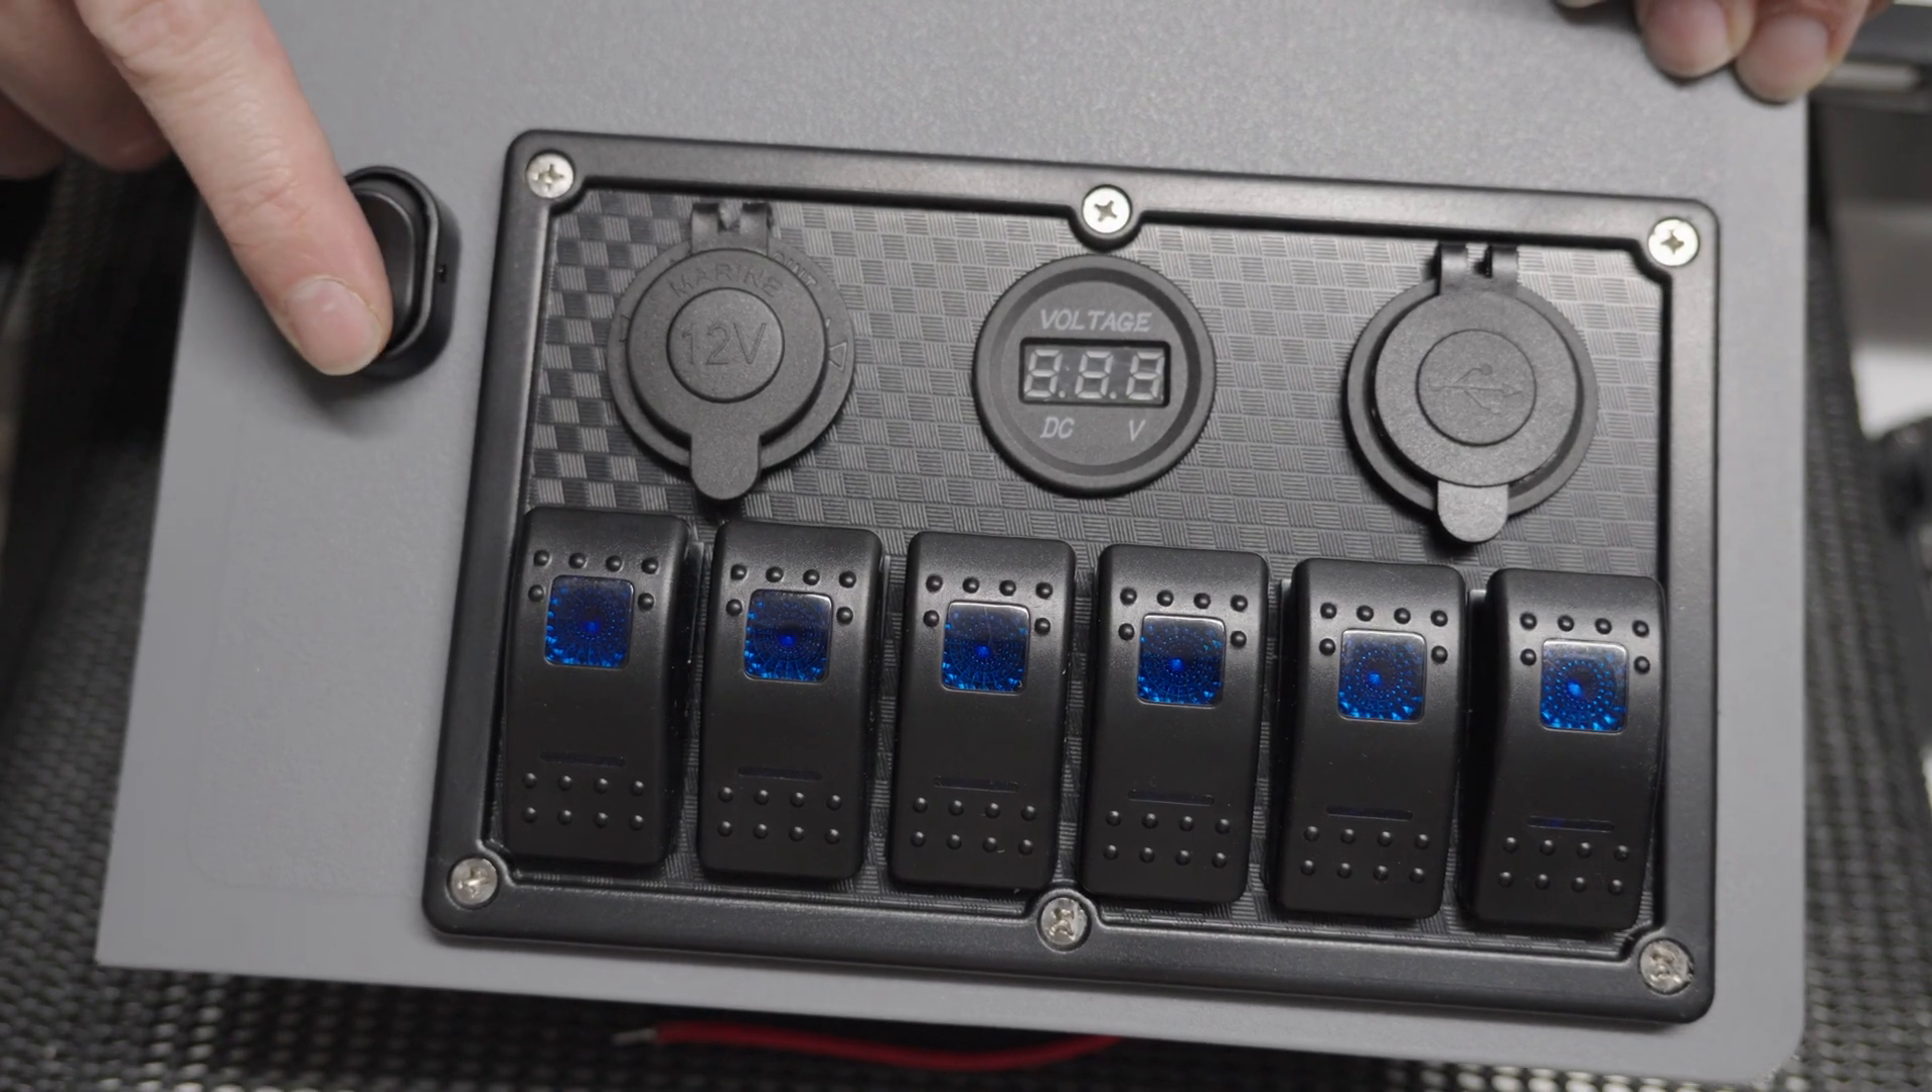I've put in my rocker switch here.